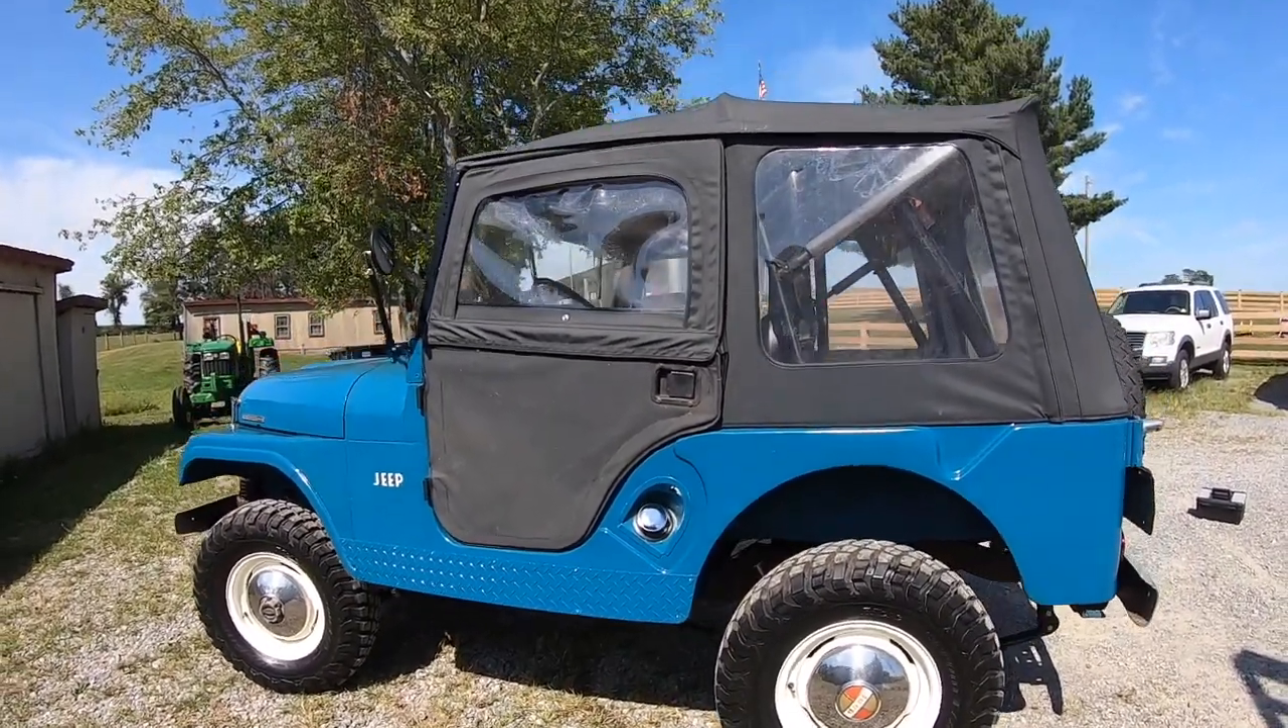So there you have it, there's the install of my used Bestop super top on my 1965 CJ5, on in time for winter and for fall.